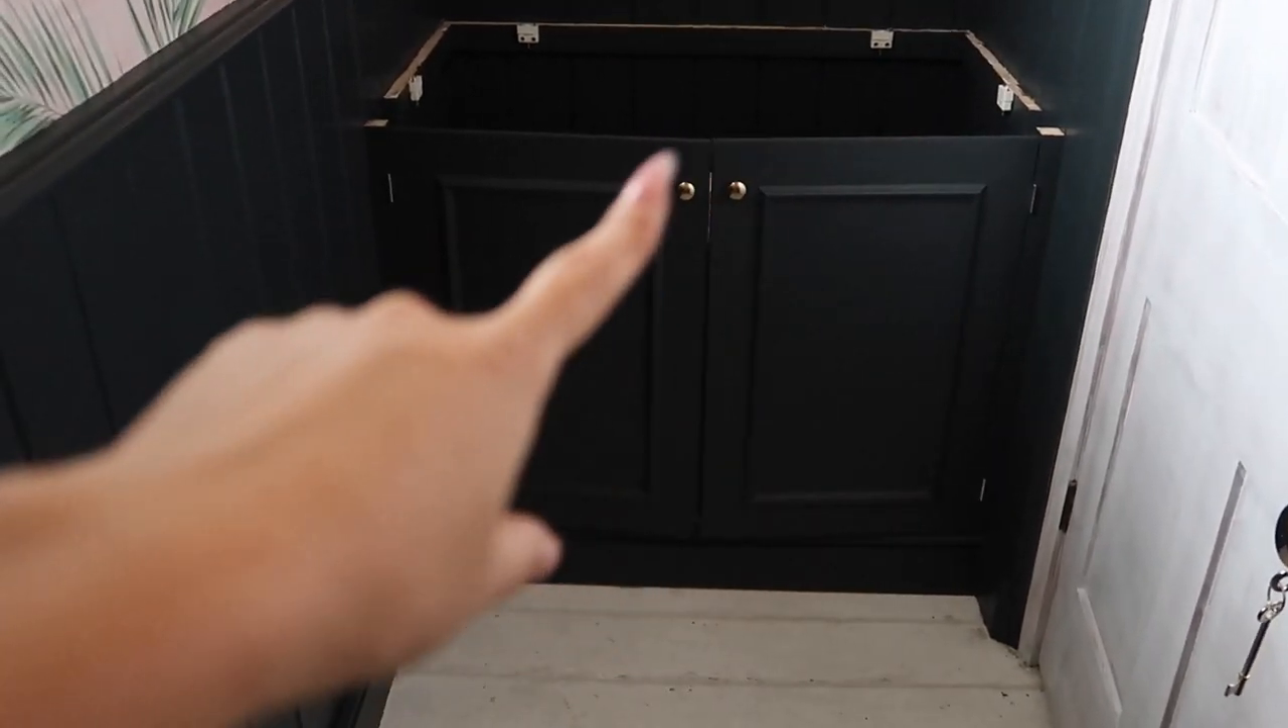When everything was dry, I installed the doors. They are all done and it looks amazing.